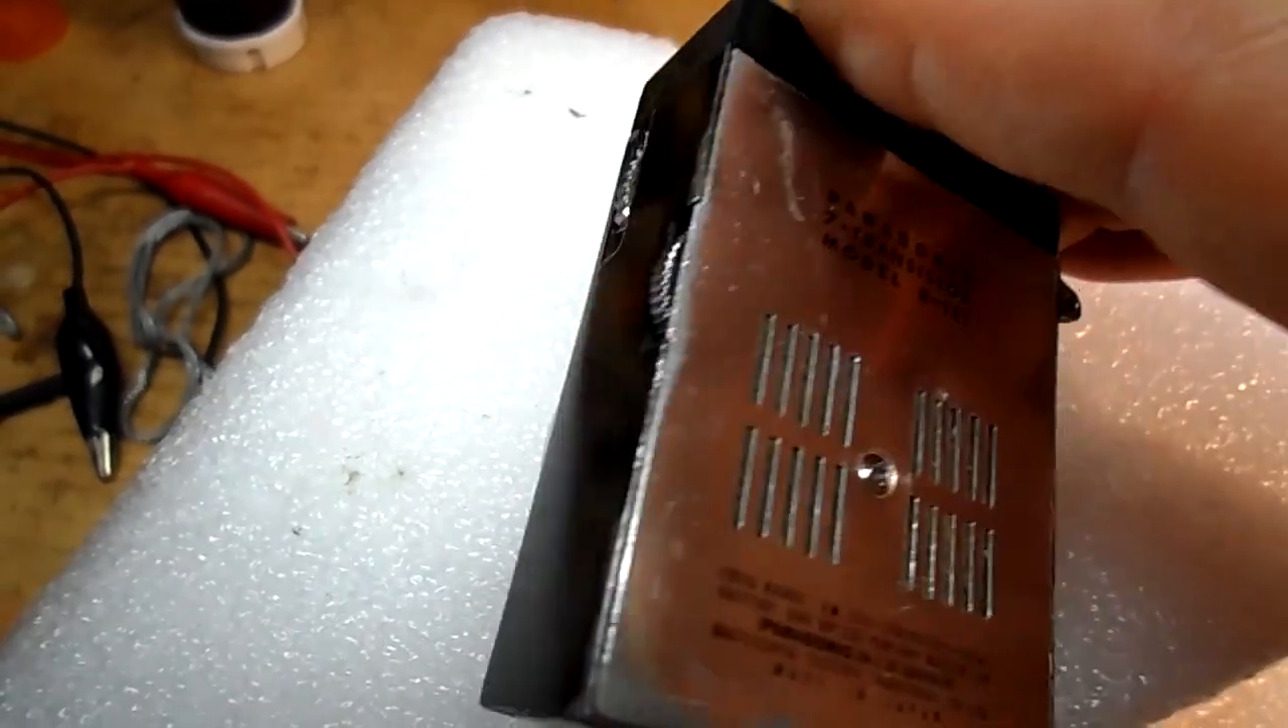I do have the back on.